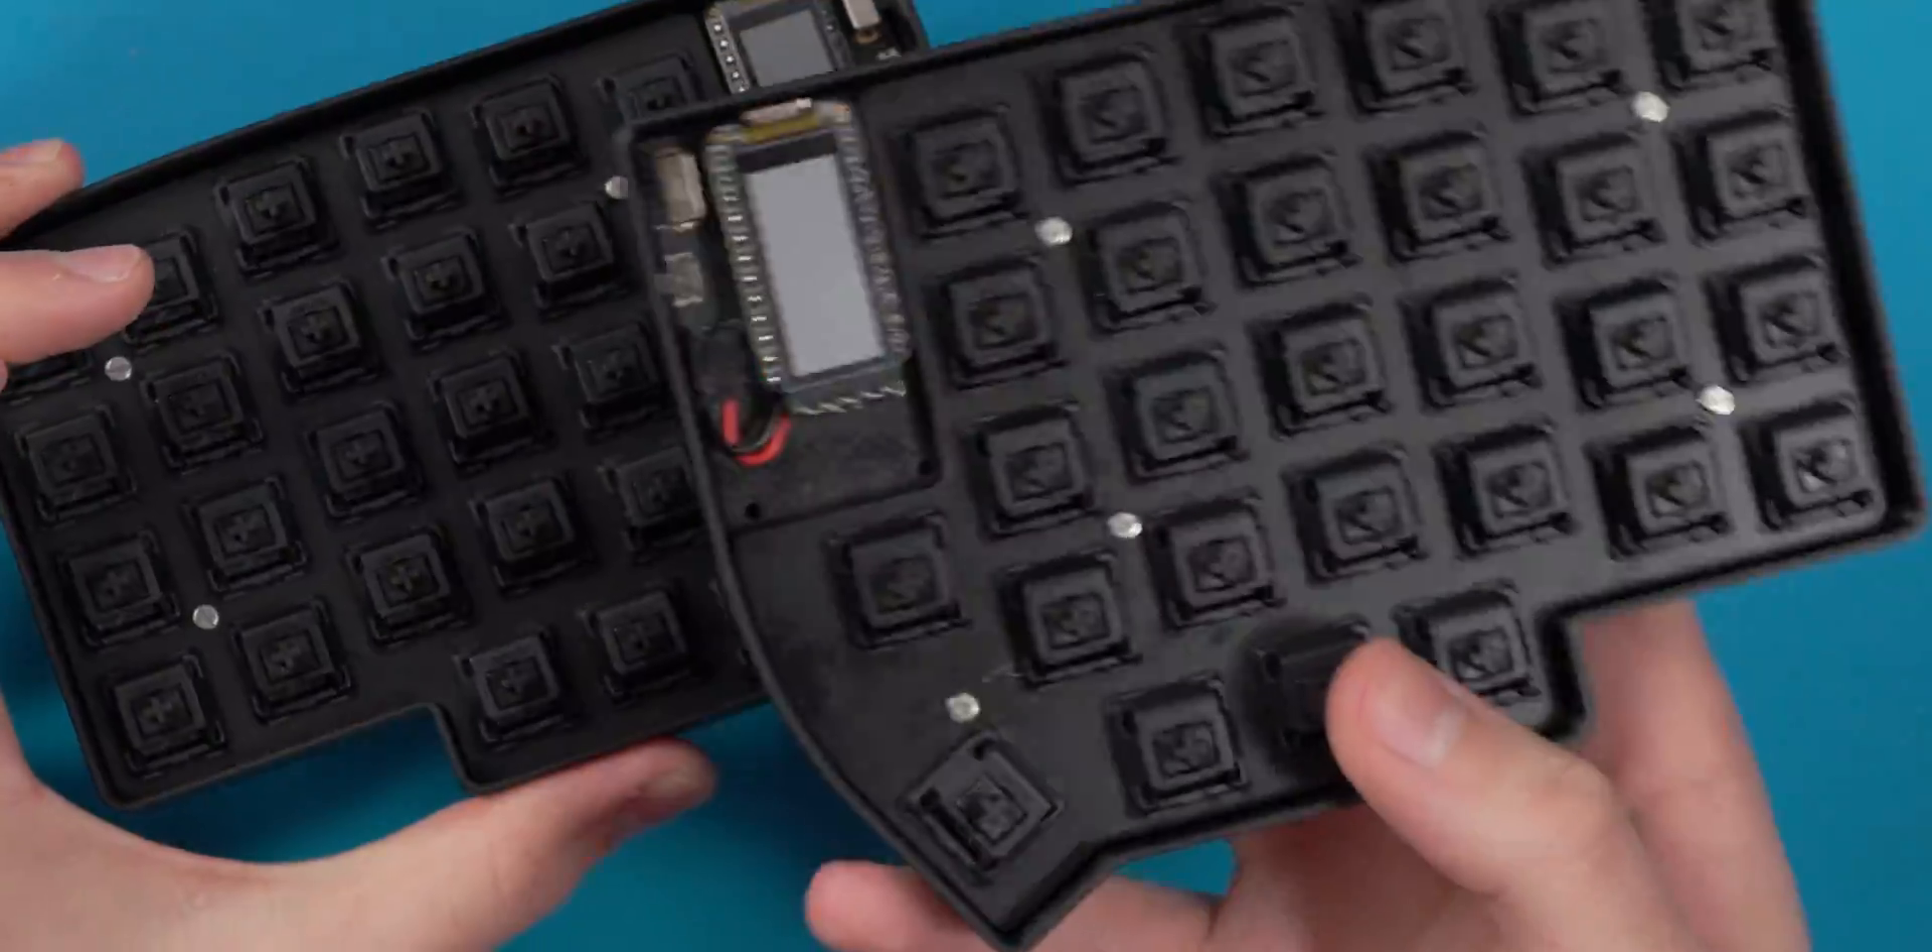So there's both halves in the case, it looks really nice and clean, I think.